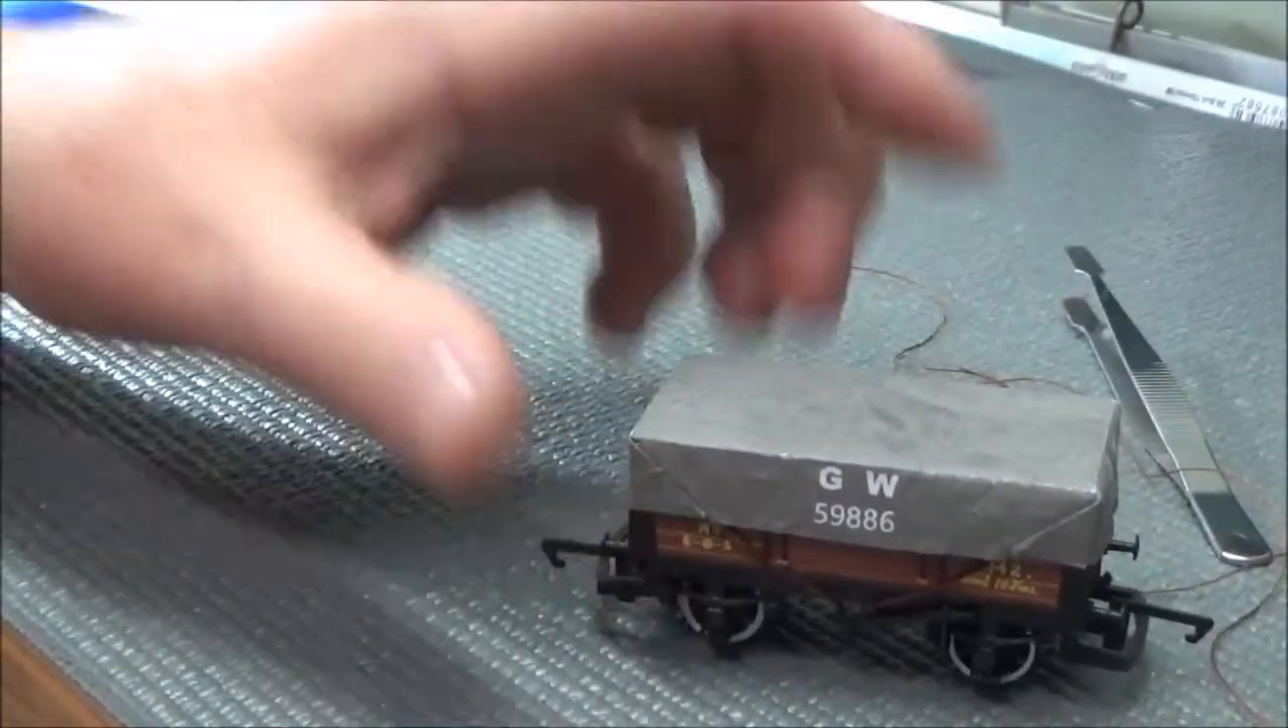What we've finished up with is a little wagon with a tarp on.